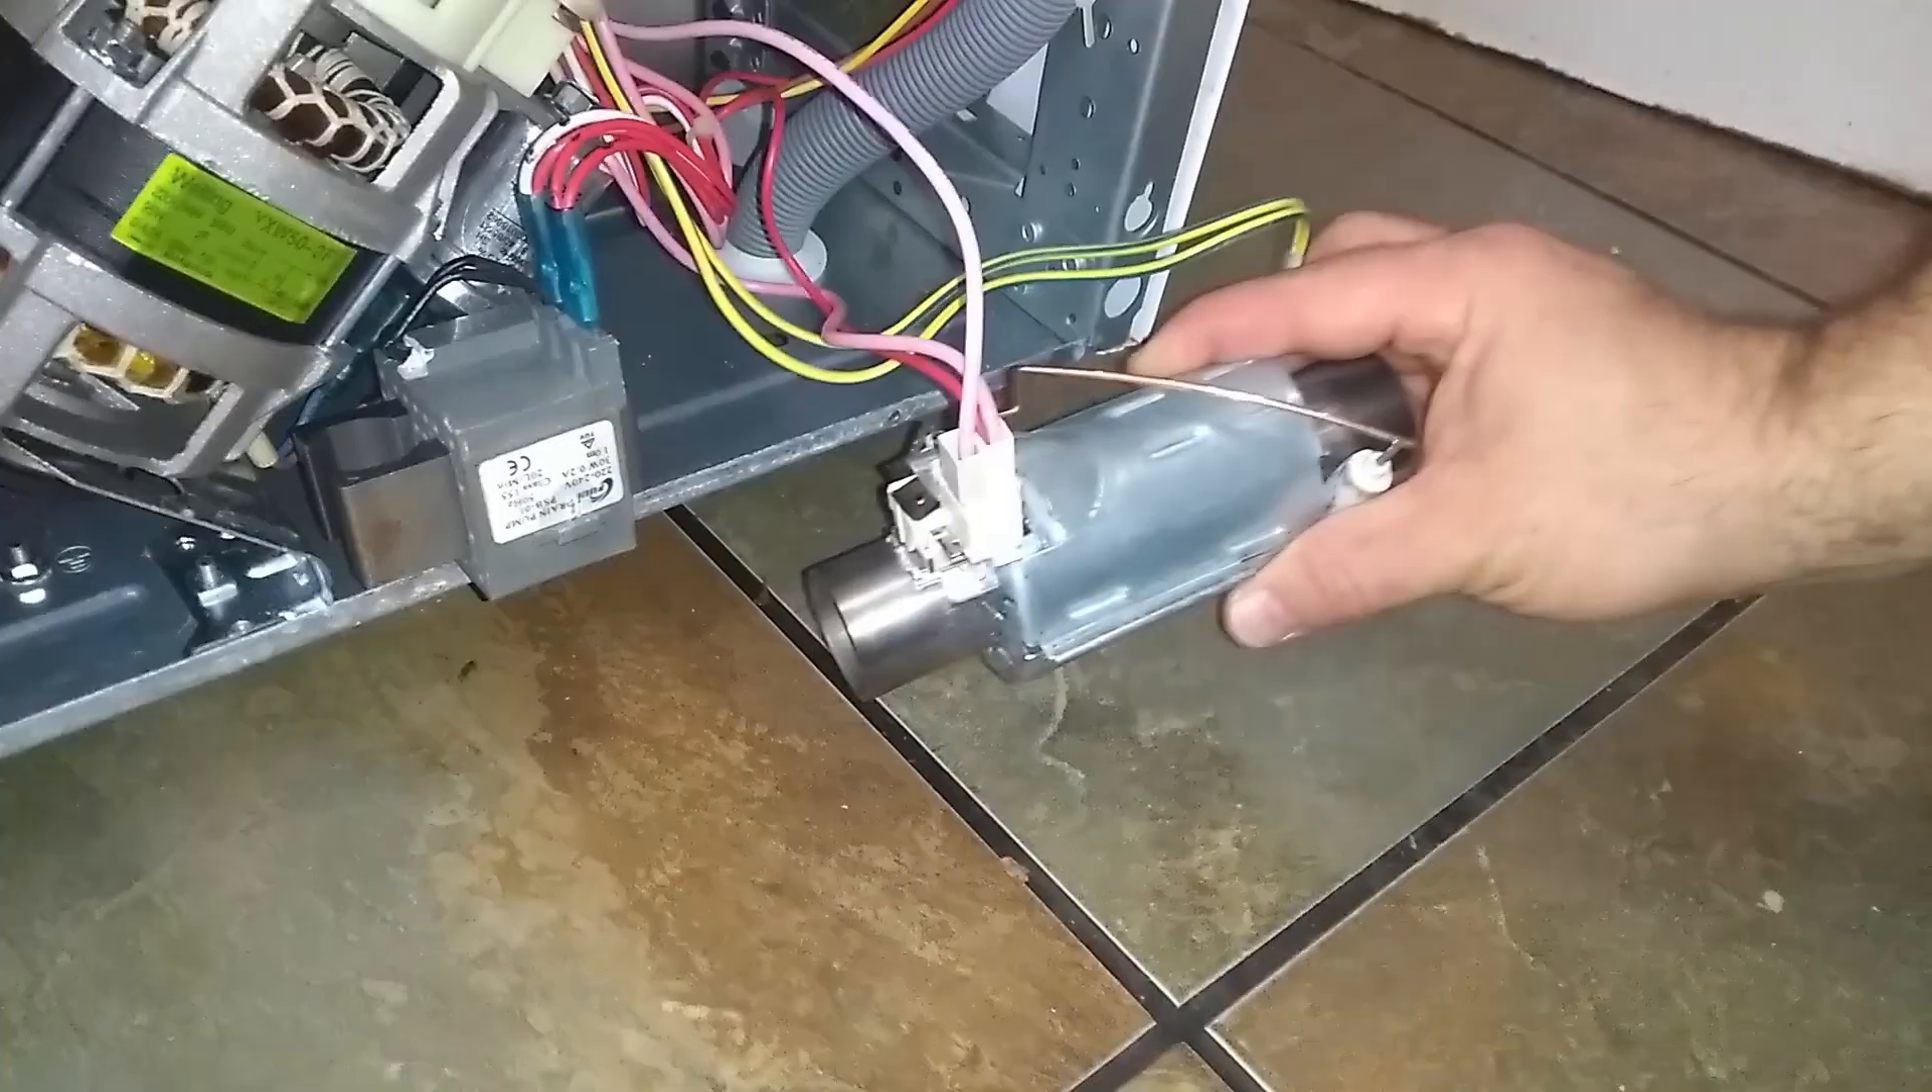There is the flow through heater connected back up.